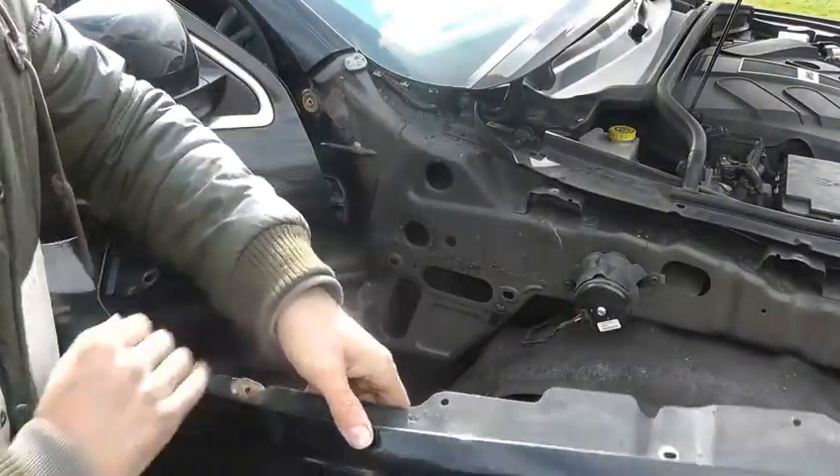And that is my wing out.